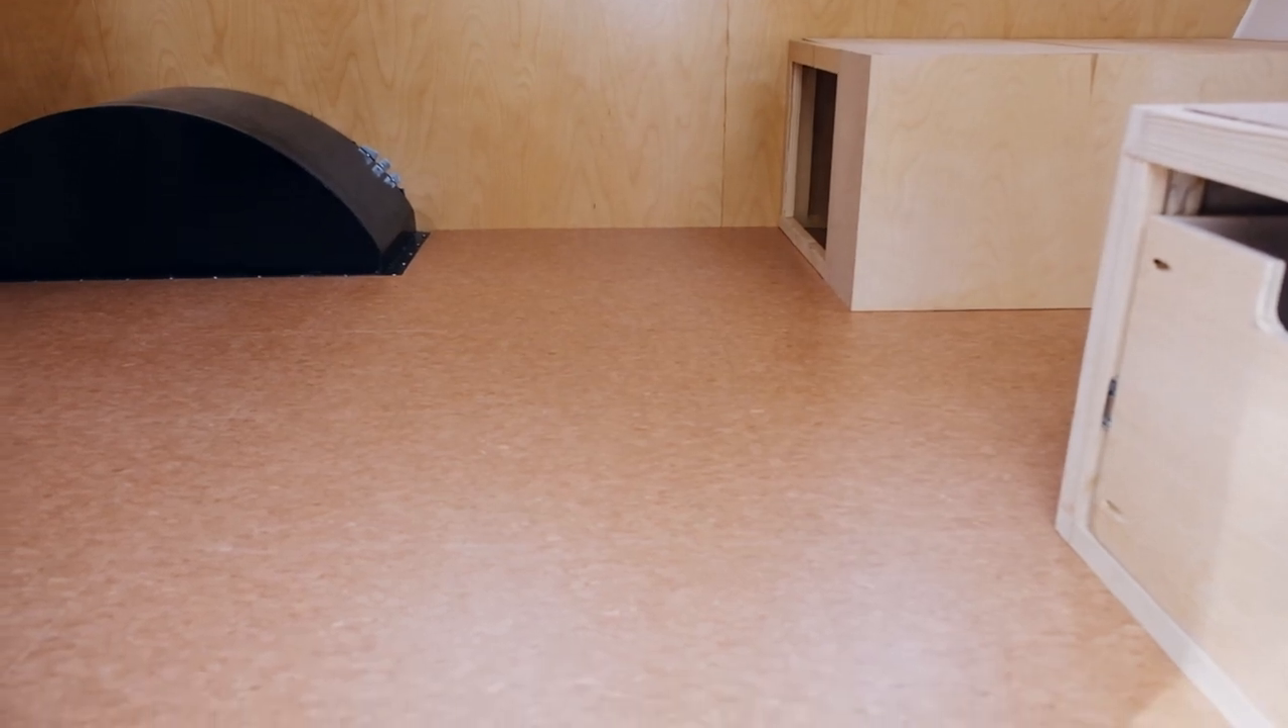All right well there you have it the floor is down it's complete.